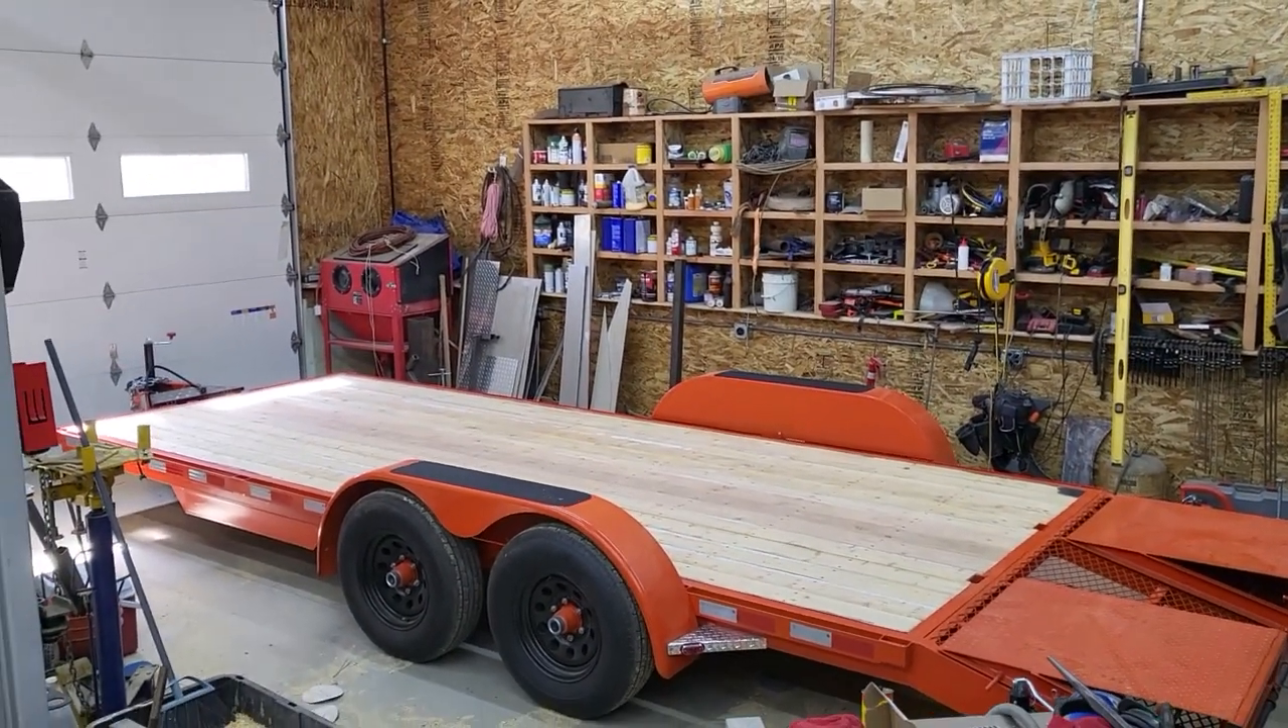There it is with the deck boards all on screwed down.